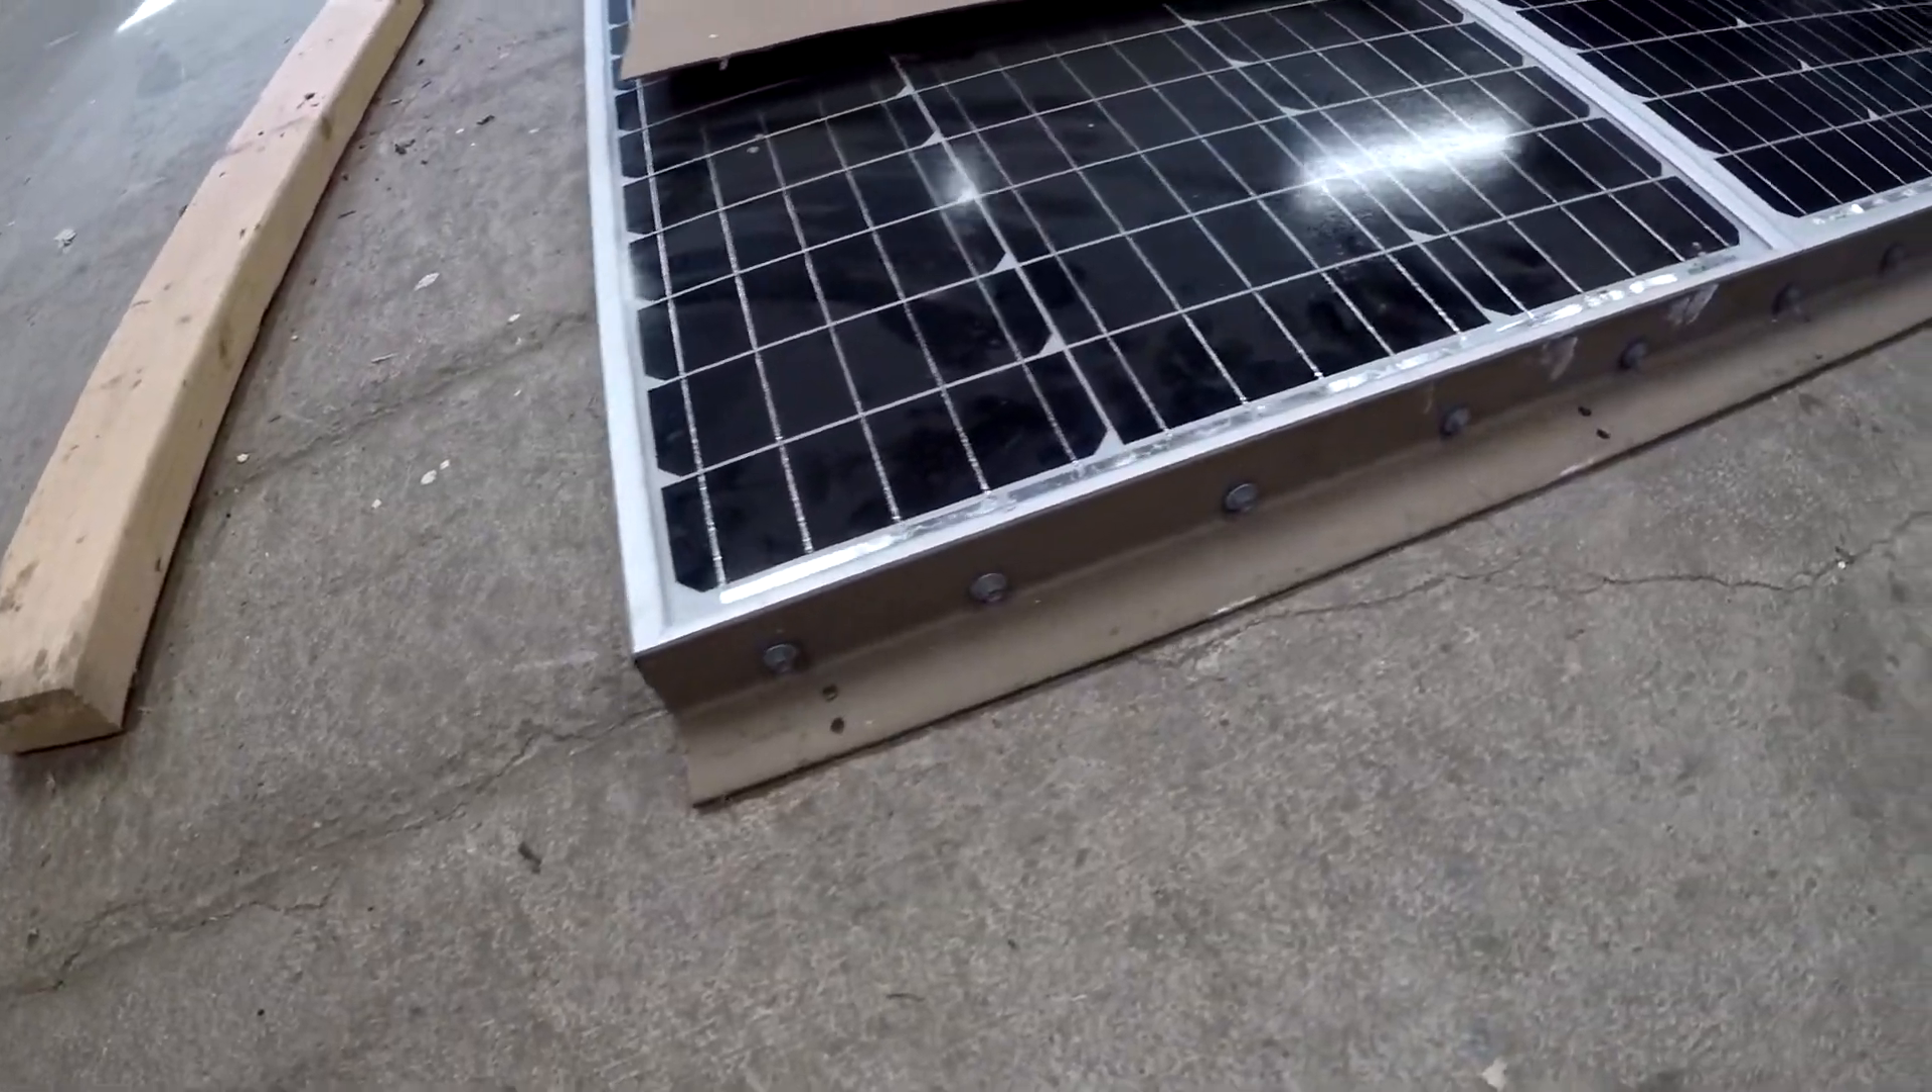So now we got the angle screwed to the panel.